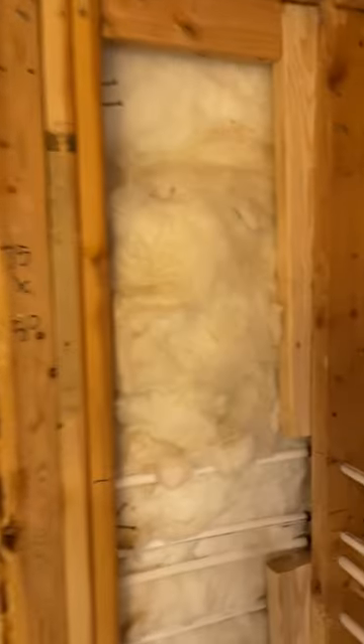Okay, so I've got a little bit of framing done.